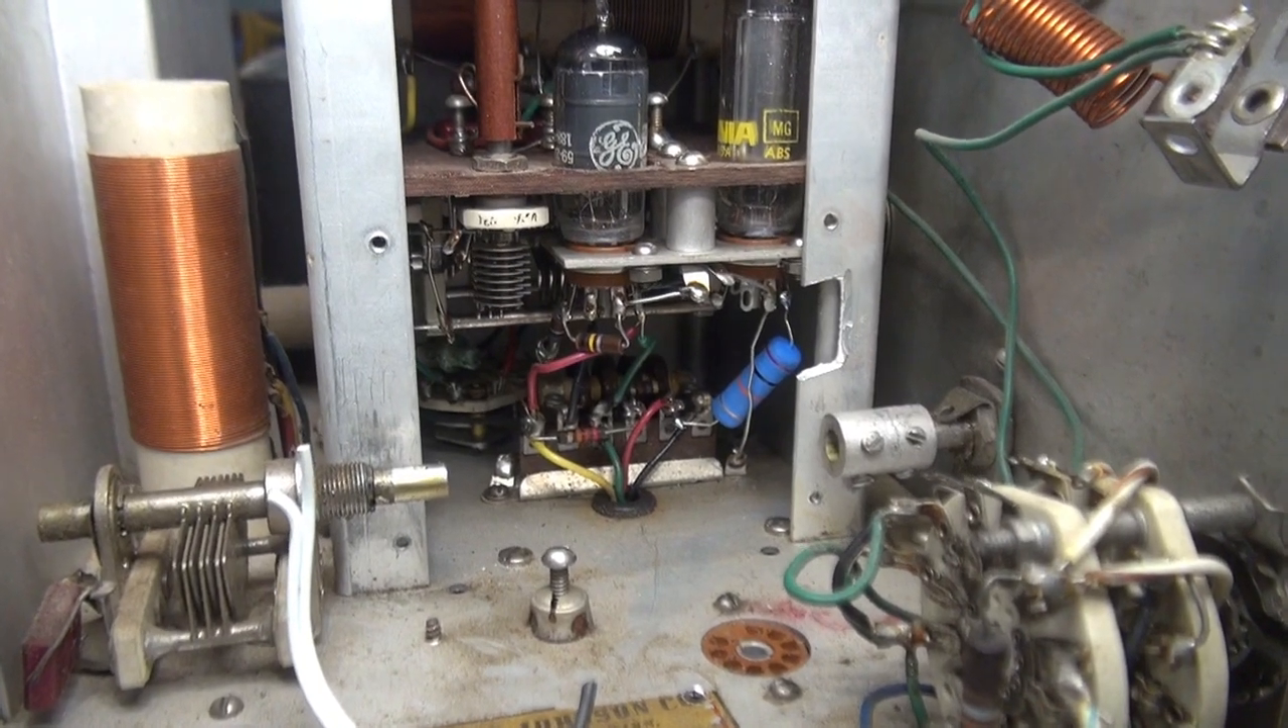All right, there is the new 20k resistor installed.